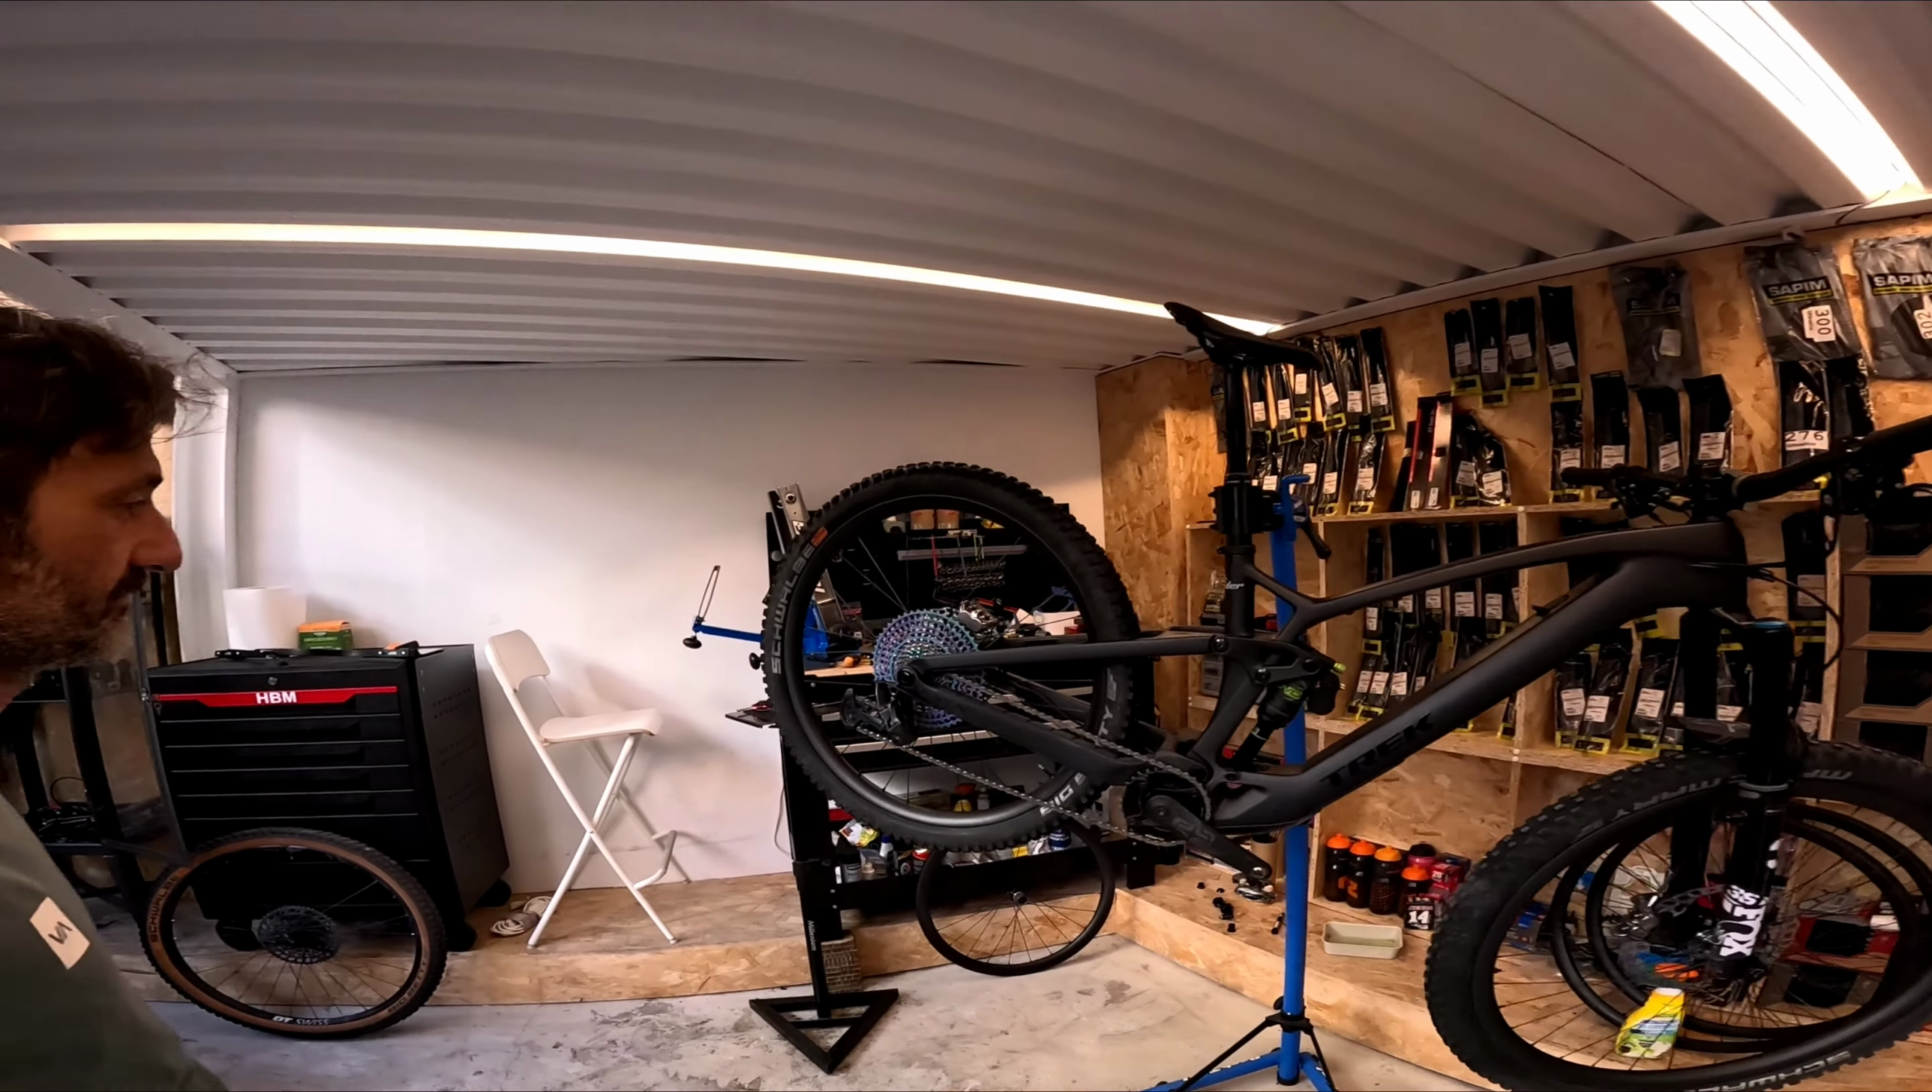Bicicleta terminada la llanta ya montada.